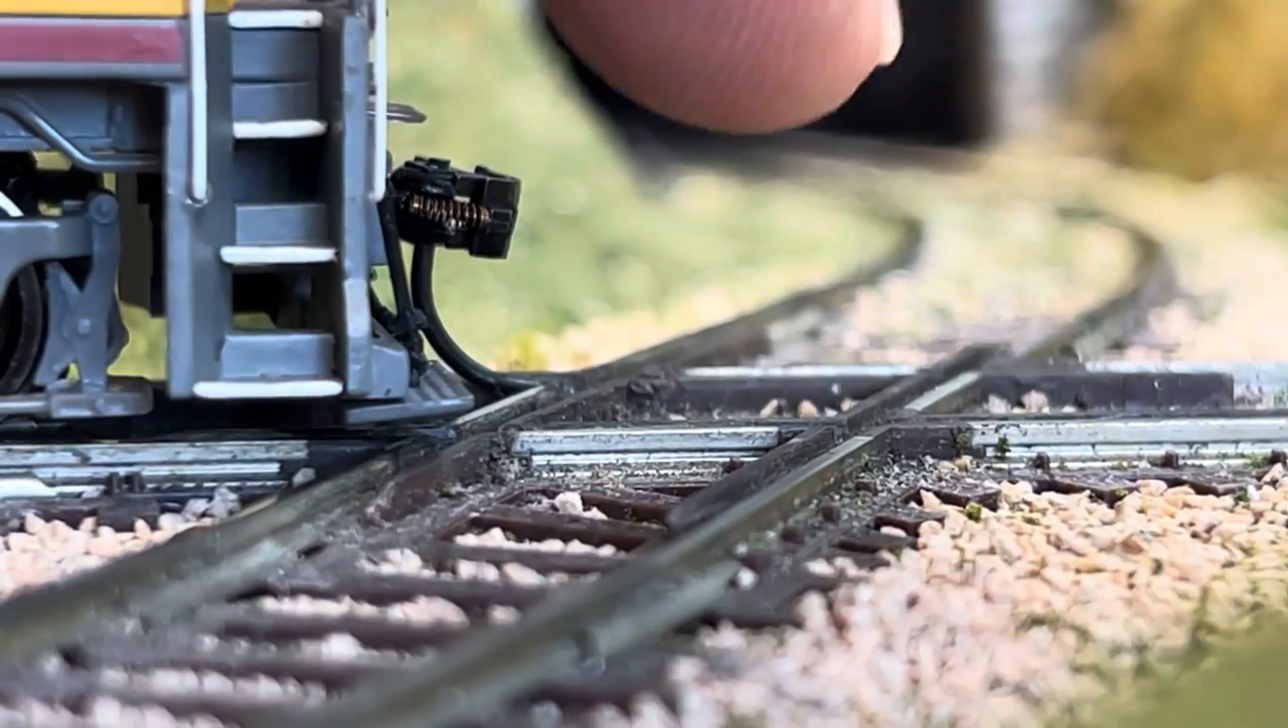Well, you can see that little tube hanging down from the coupler that's hitting the track. There's some slop in these couplers and when it hangs down, hits the track.